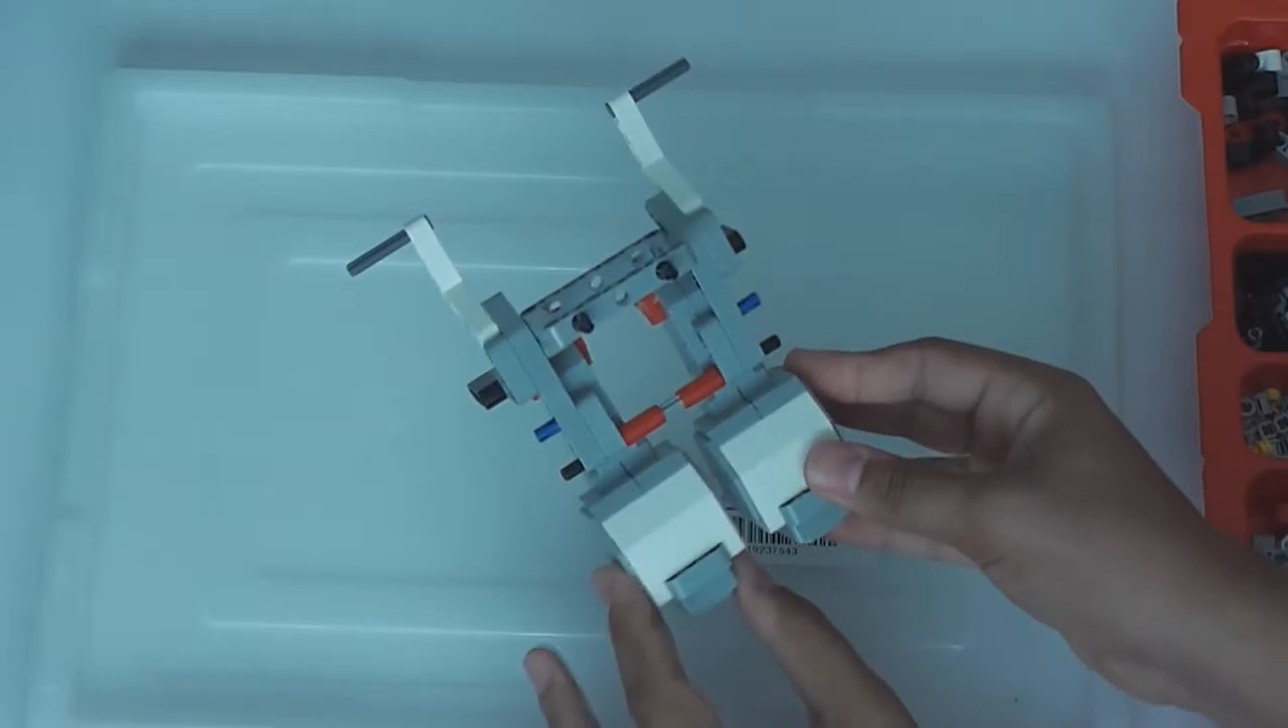Evet gördüğünüz gibi iki motoru birbirine monte ettik.